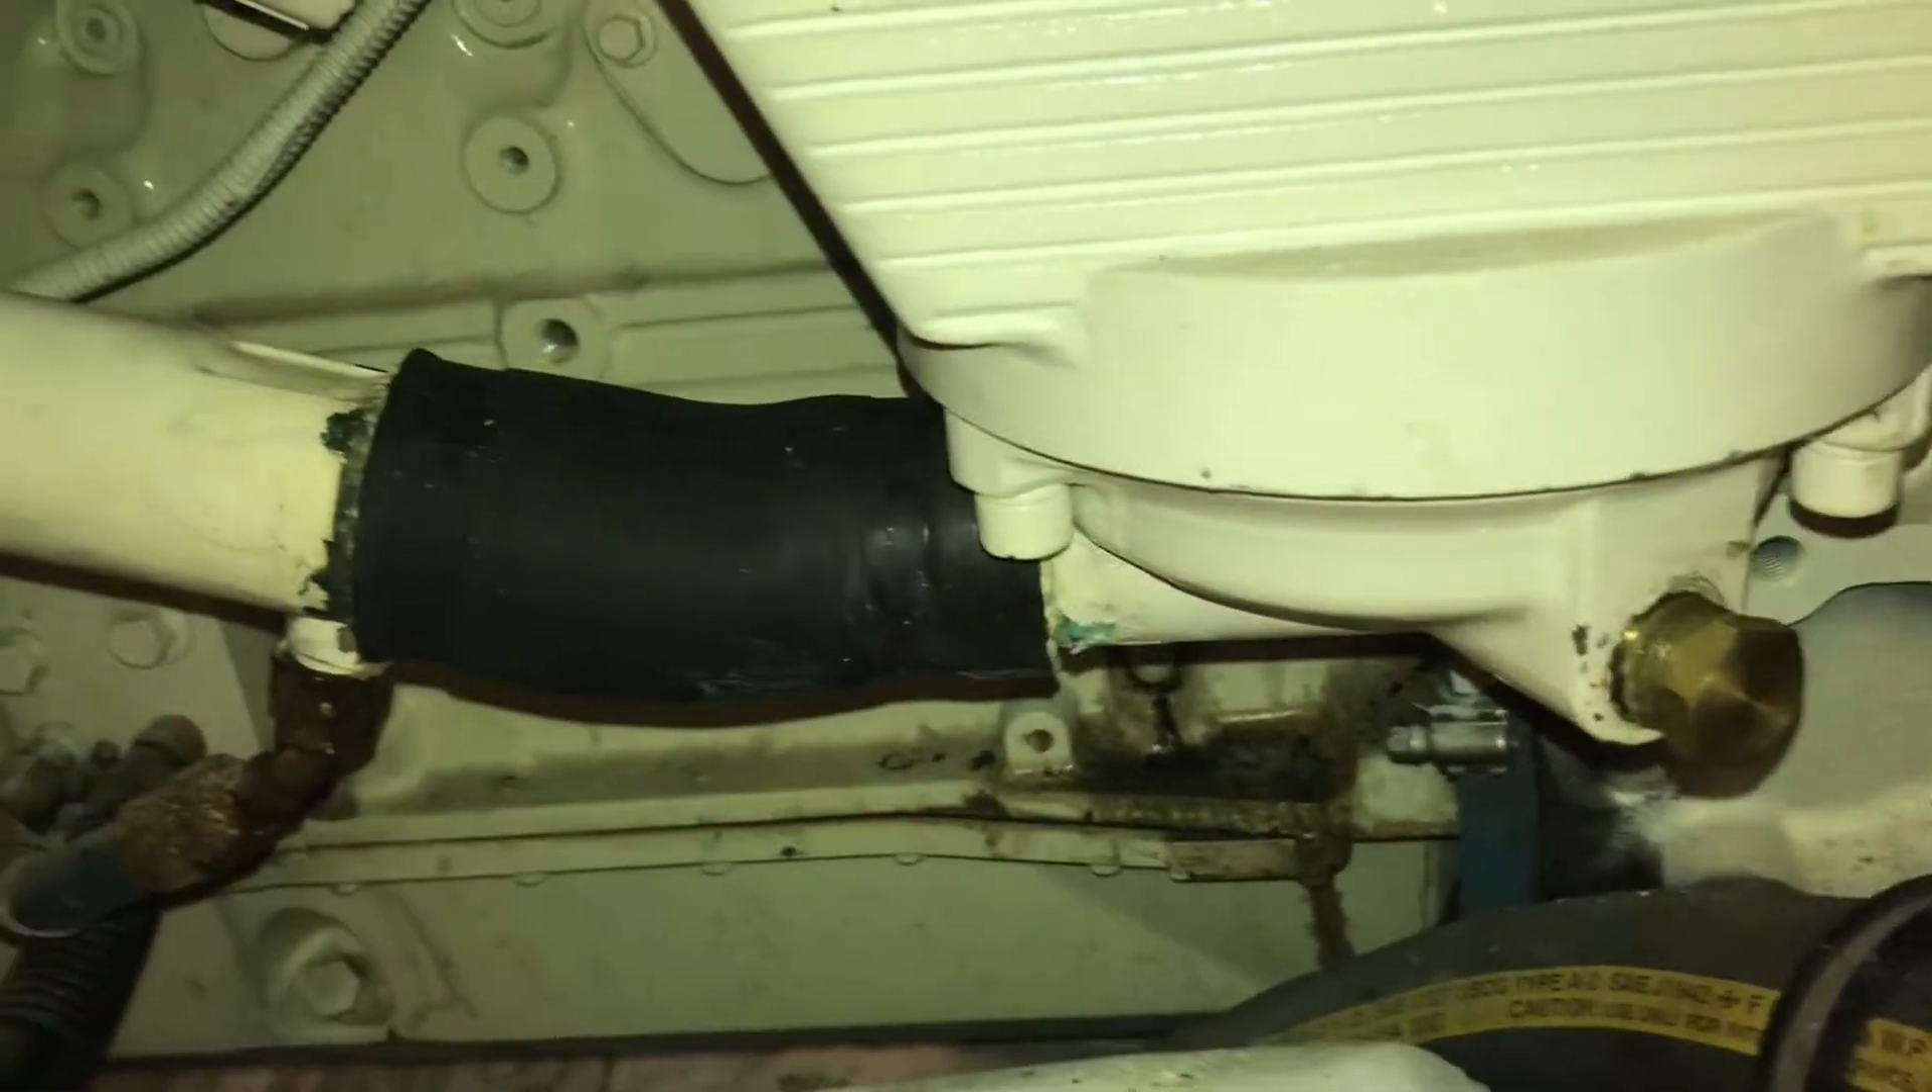I was unable to get the fuel cooler raw water line off here as you can see I got the clamps off it's still connected but I think it'll come right off.